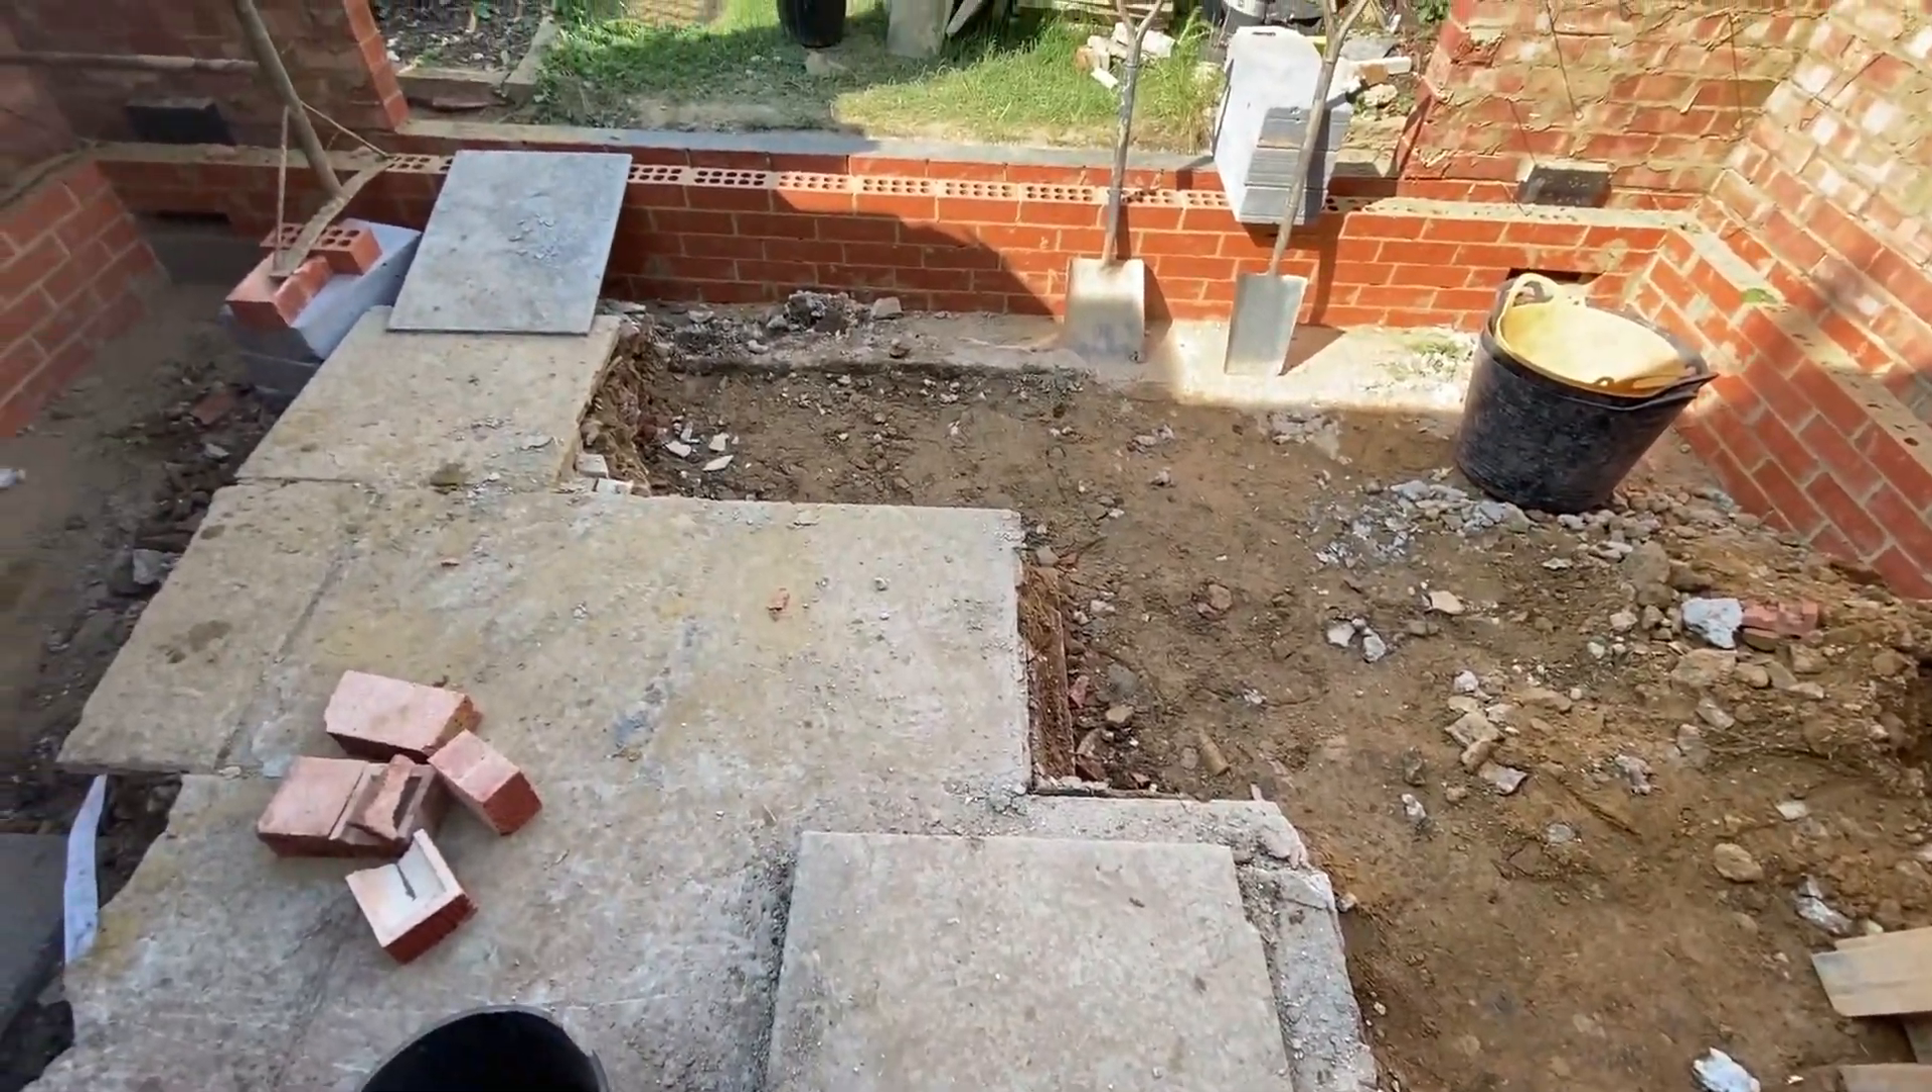You can see the patio that we've started taking out so it now looks like it's quite a deep cavity here.